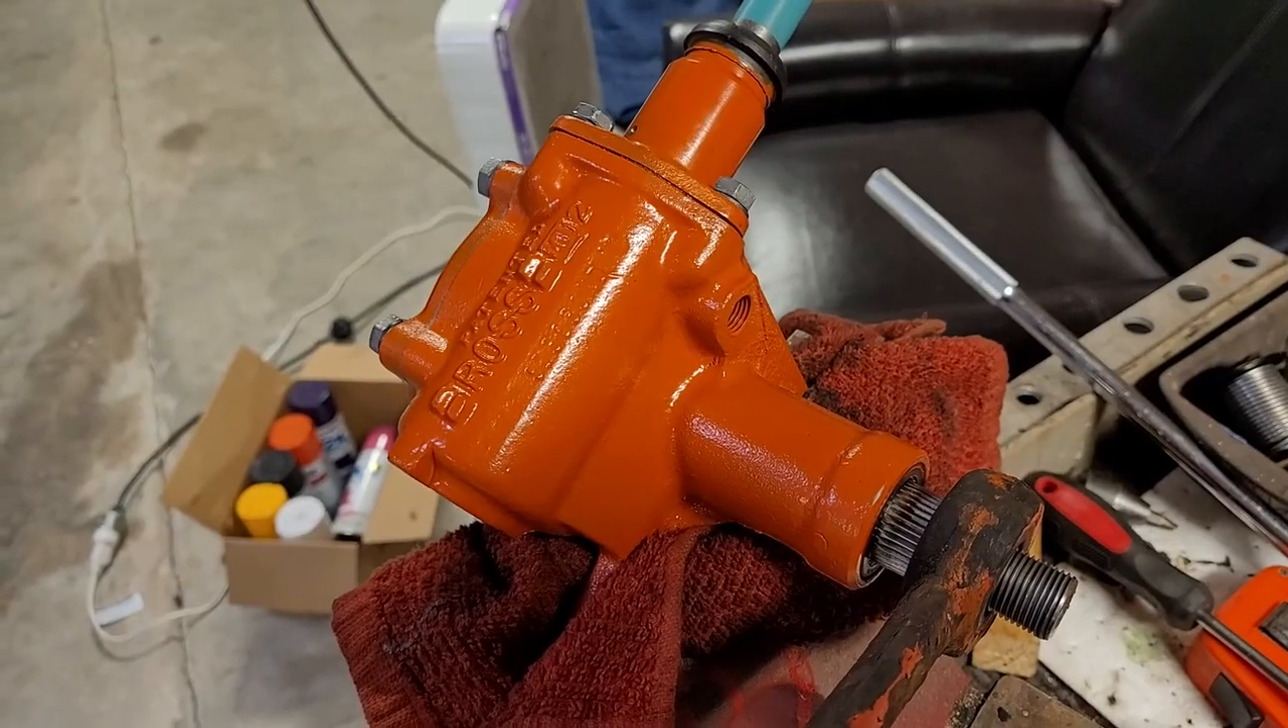But, it's our completed gearbox, minus the fill plug and the oil.